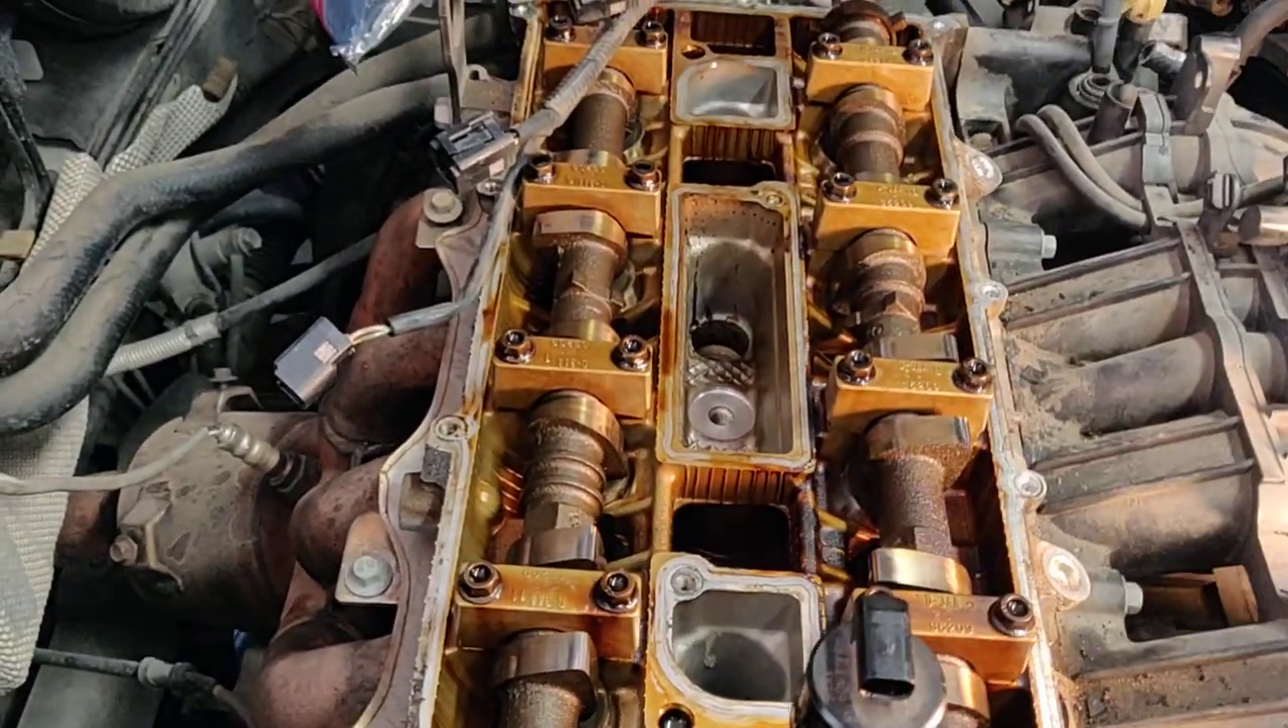You can see I've got the valve or head cover off.